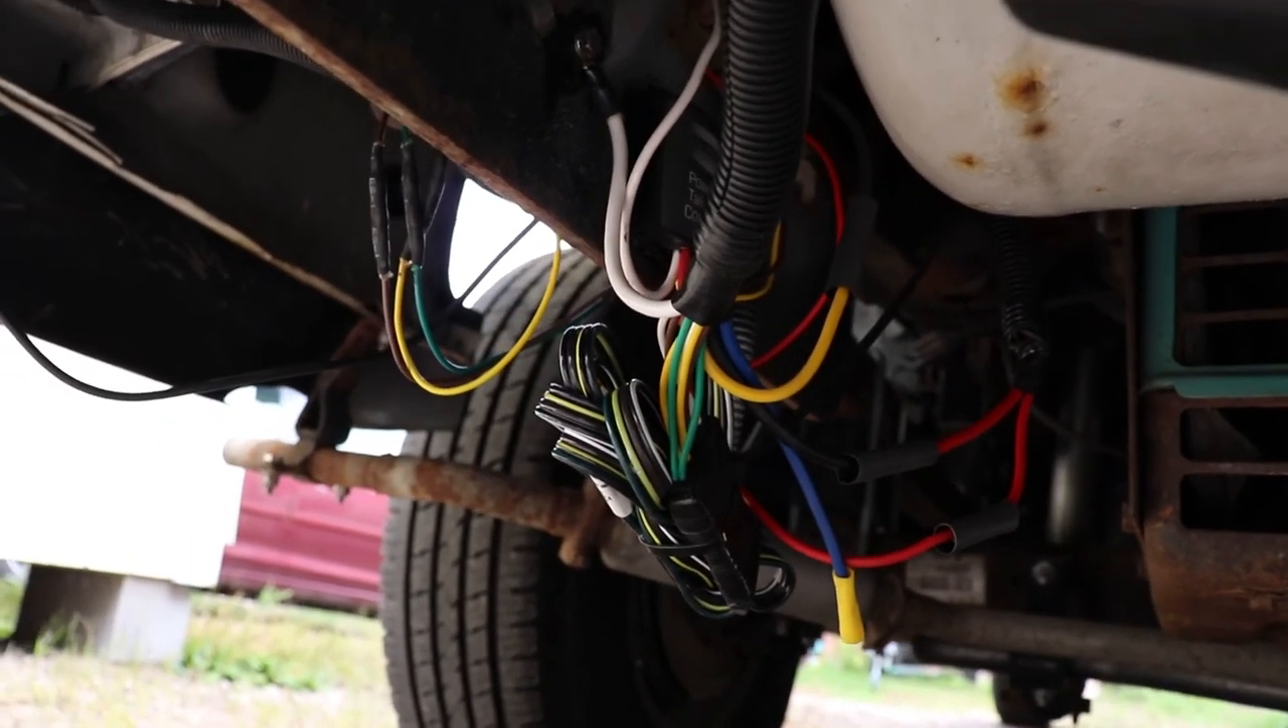Everything here is hooked up except for the blue wire now.